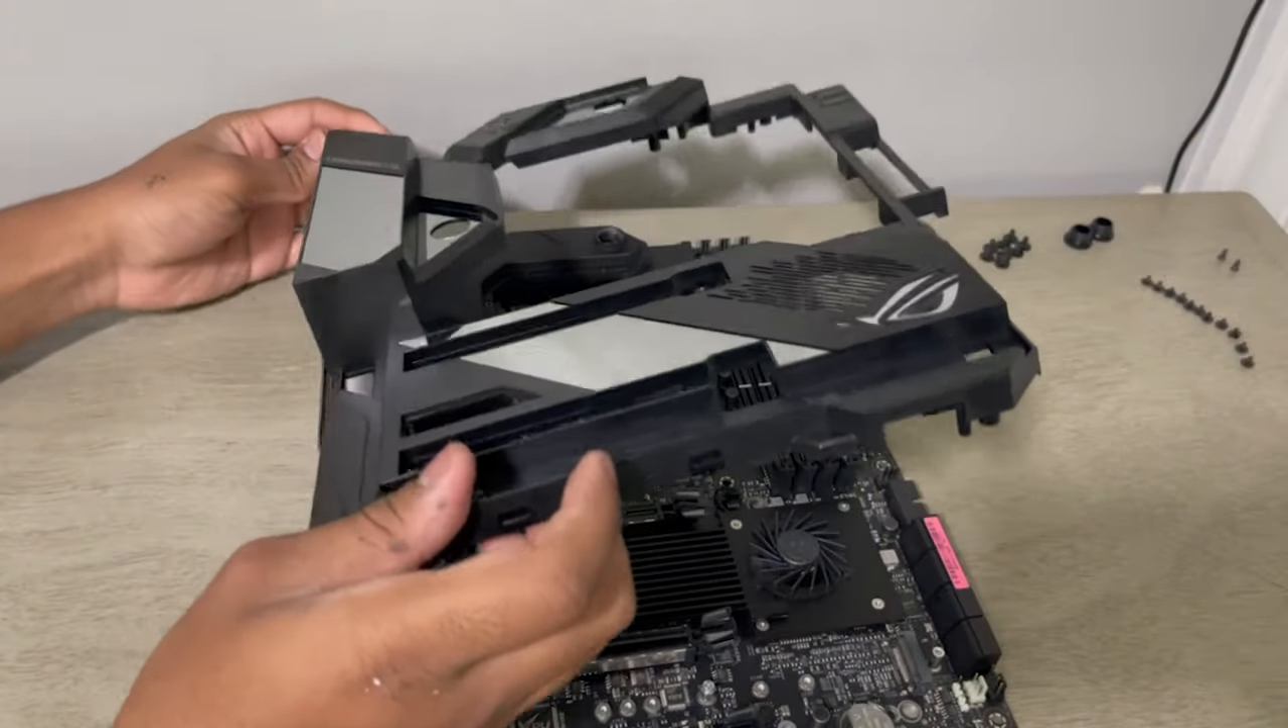I then removed some more screws and finally the entire shroud came off.